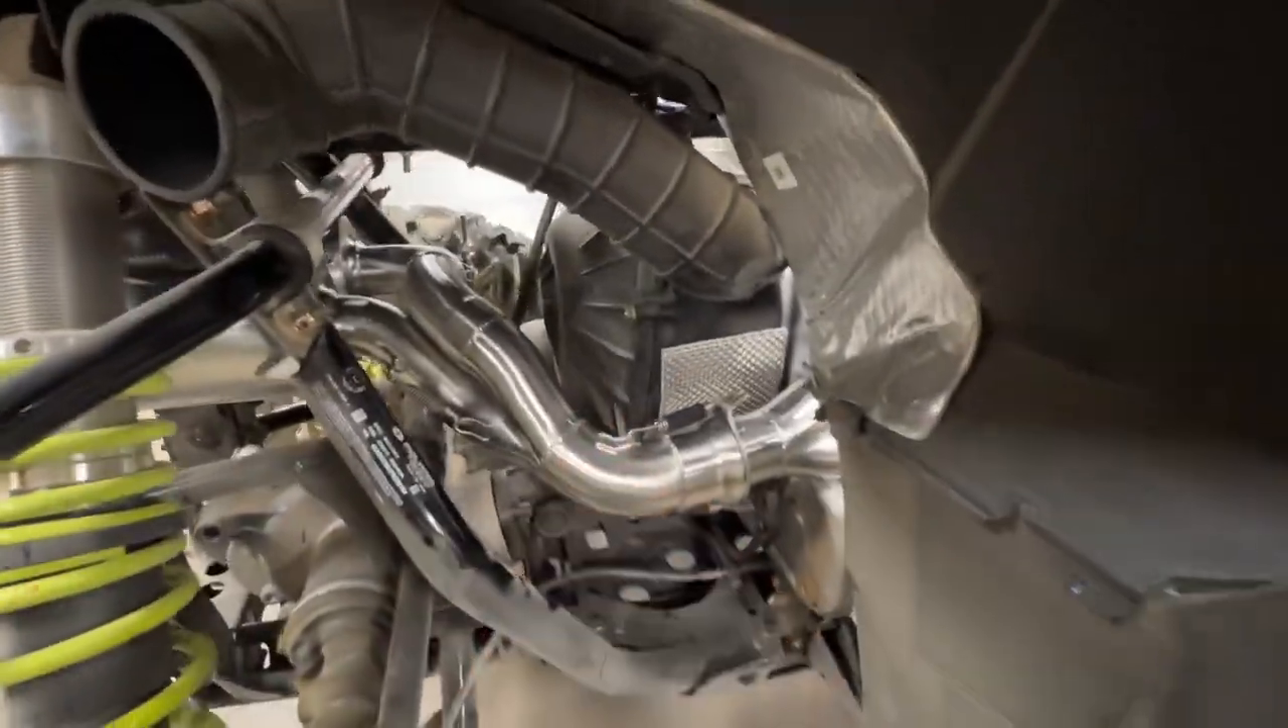So, you've got the exhaust on. Everything looks freaking awesome. I like it.